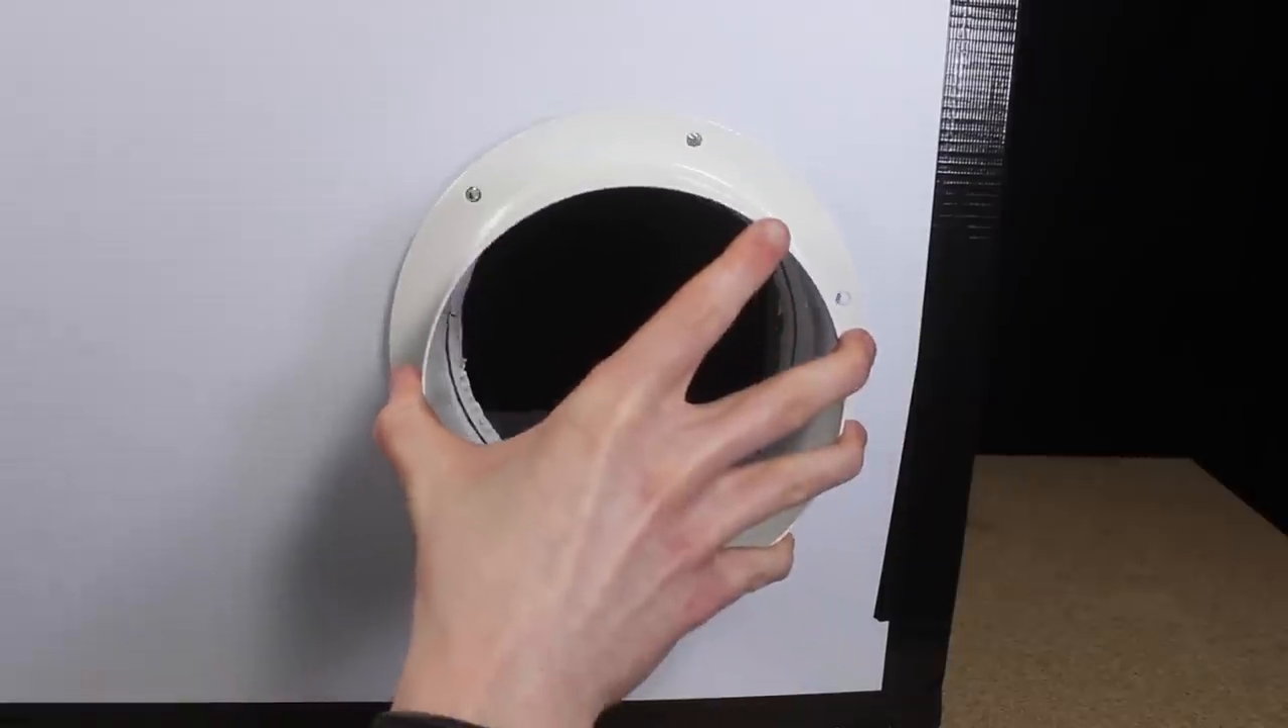I then installed the flange to the back of the box.